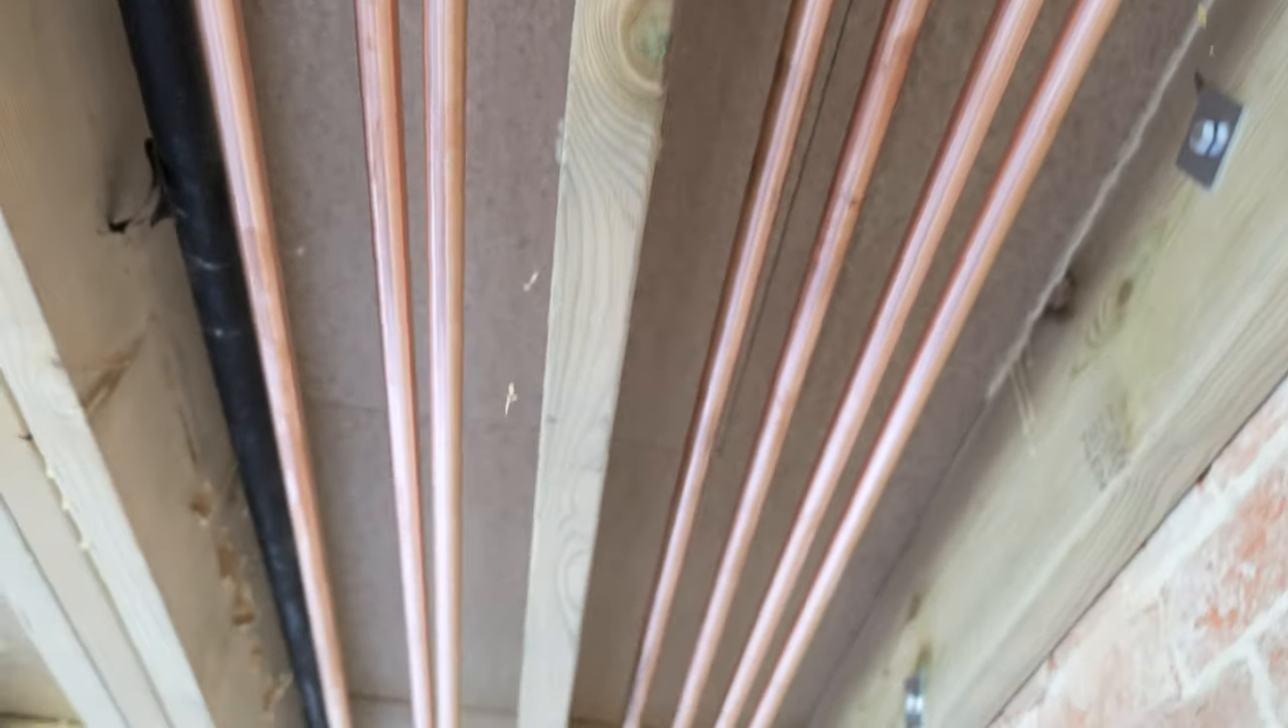Bailey's bent the pipe work up into the first floor ceiling space now and run the pipe work along.